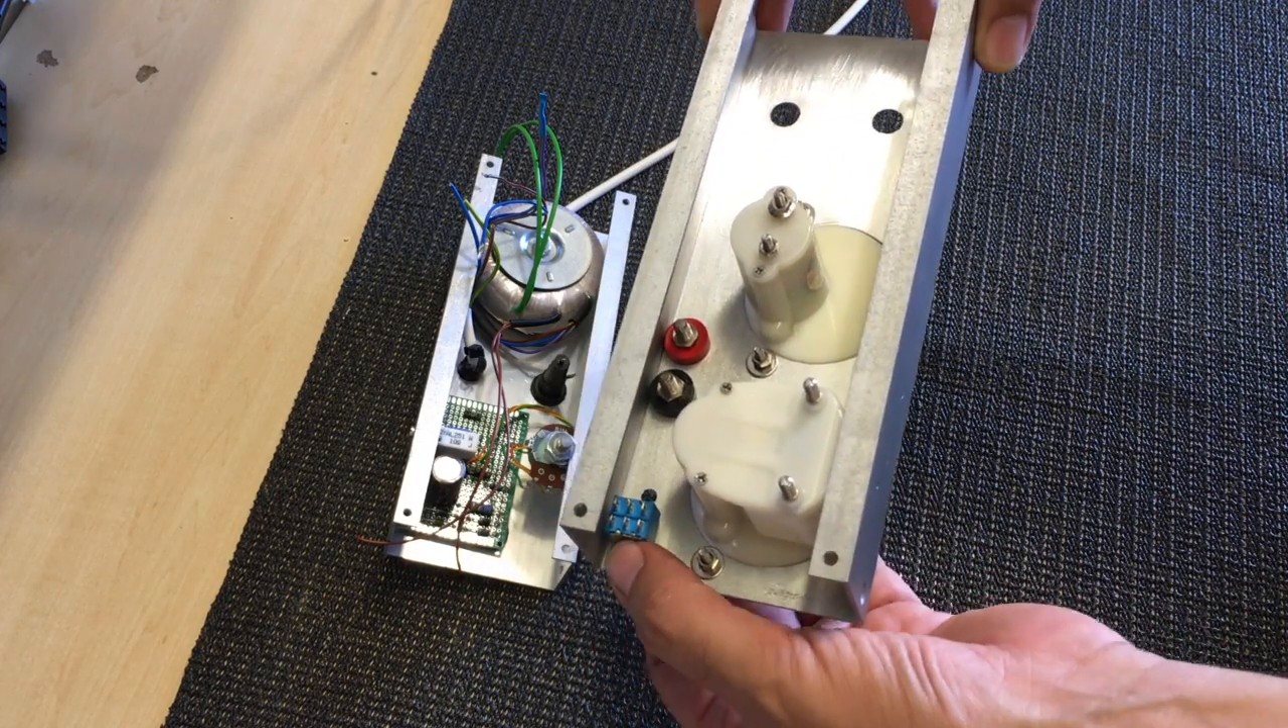So this is where we've got so far. We have the meters screwed in. The two output jacks are screwed in. The on-off switch is there.